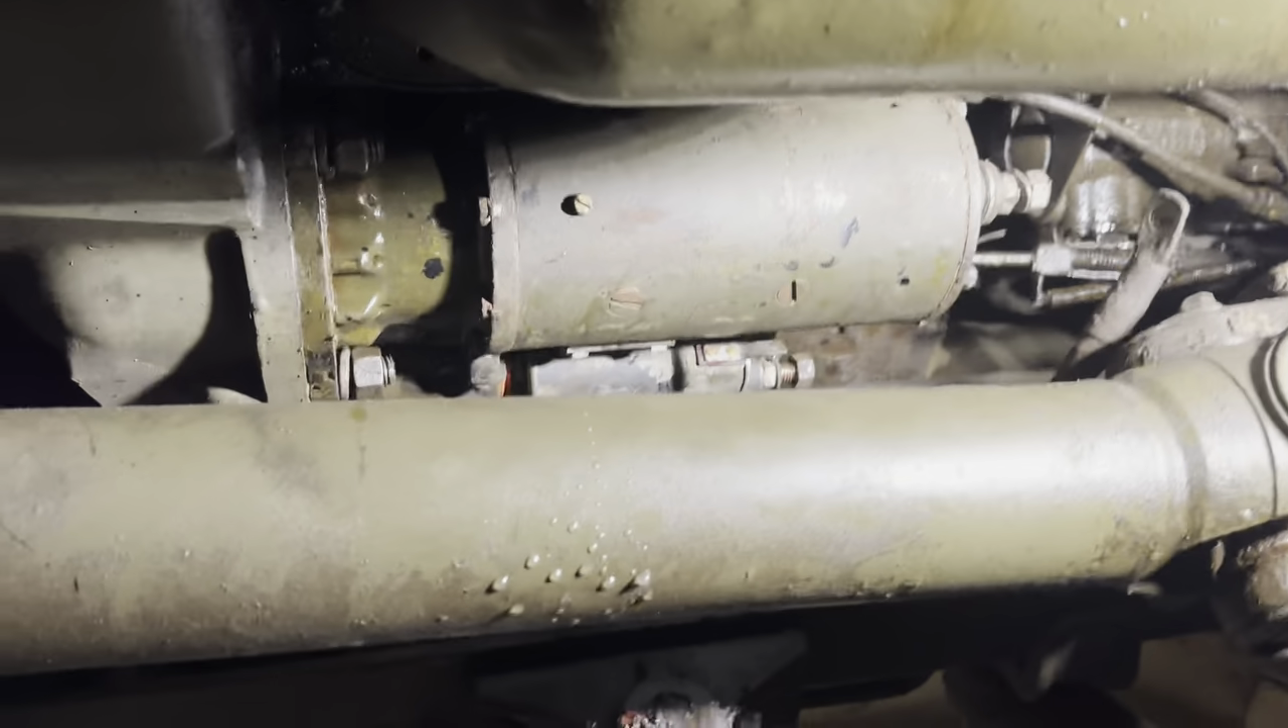So, I've got the starter back on.